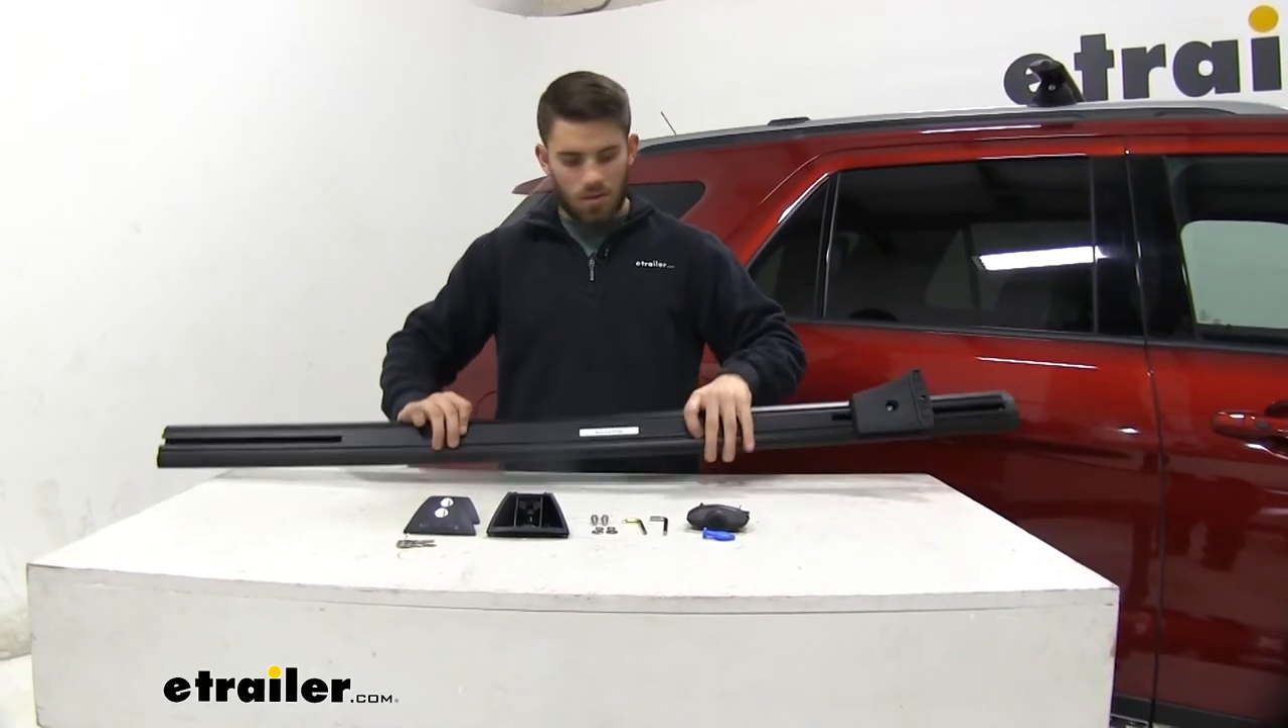Now we need to get the rest of the crossbar assembled.